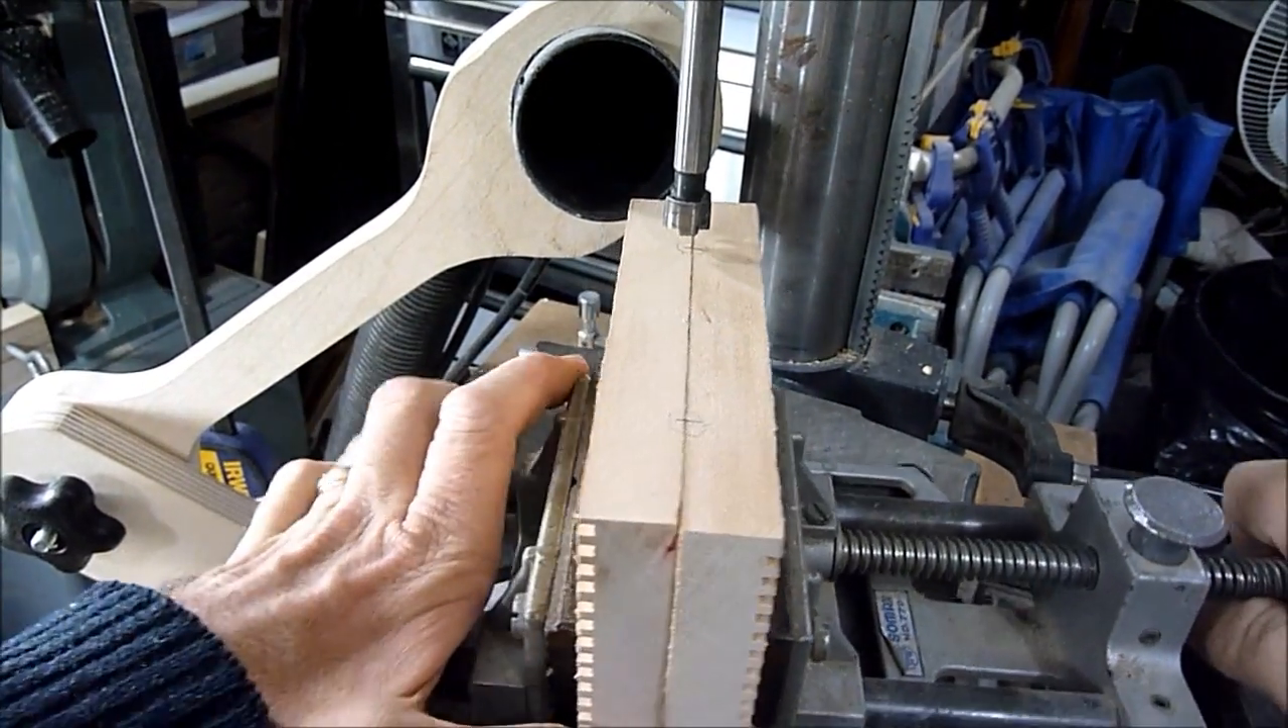Here I've taken the two tops and clamped them together and I will drill down the center and that'll be for the dowels.